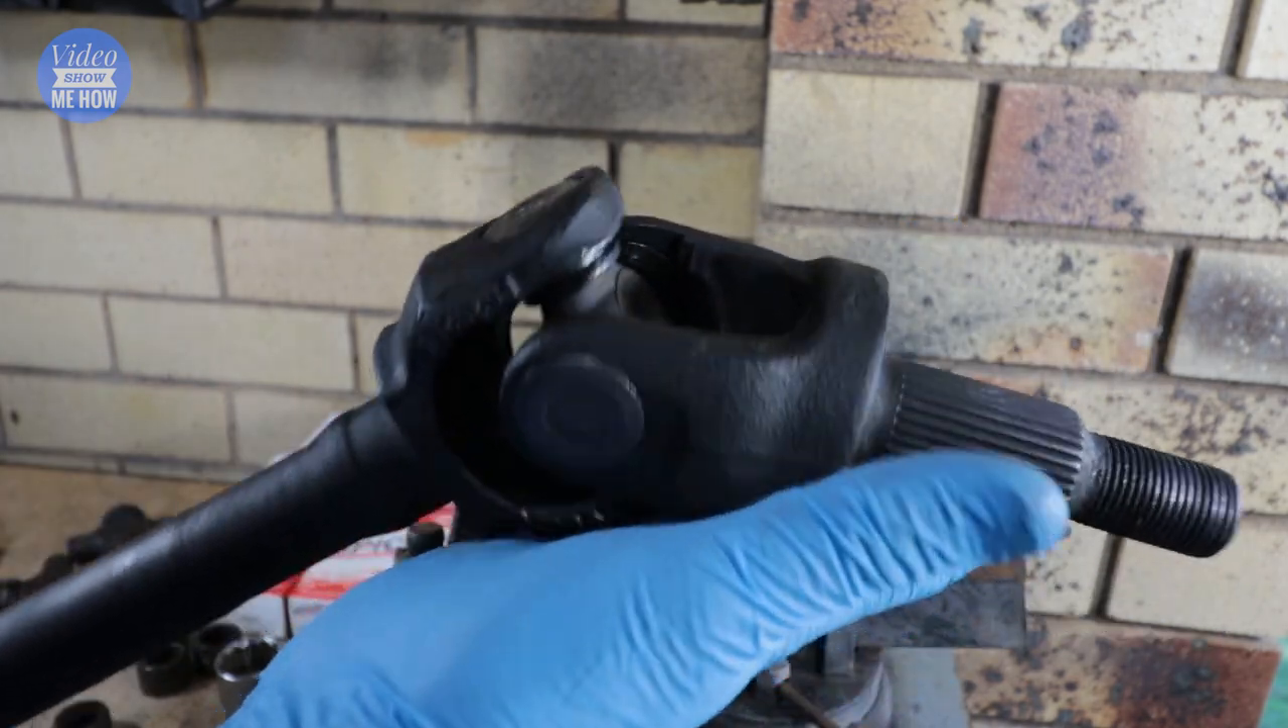So there we go one fully installed universal joint.